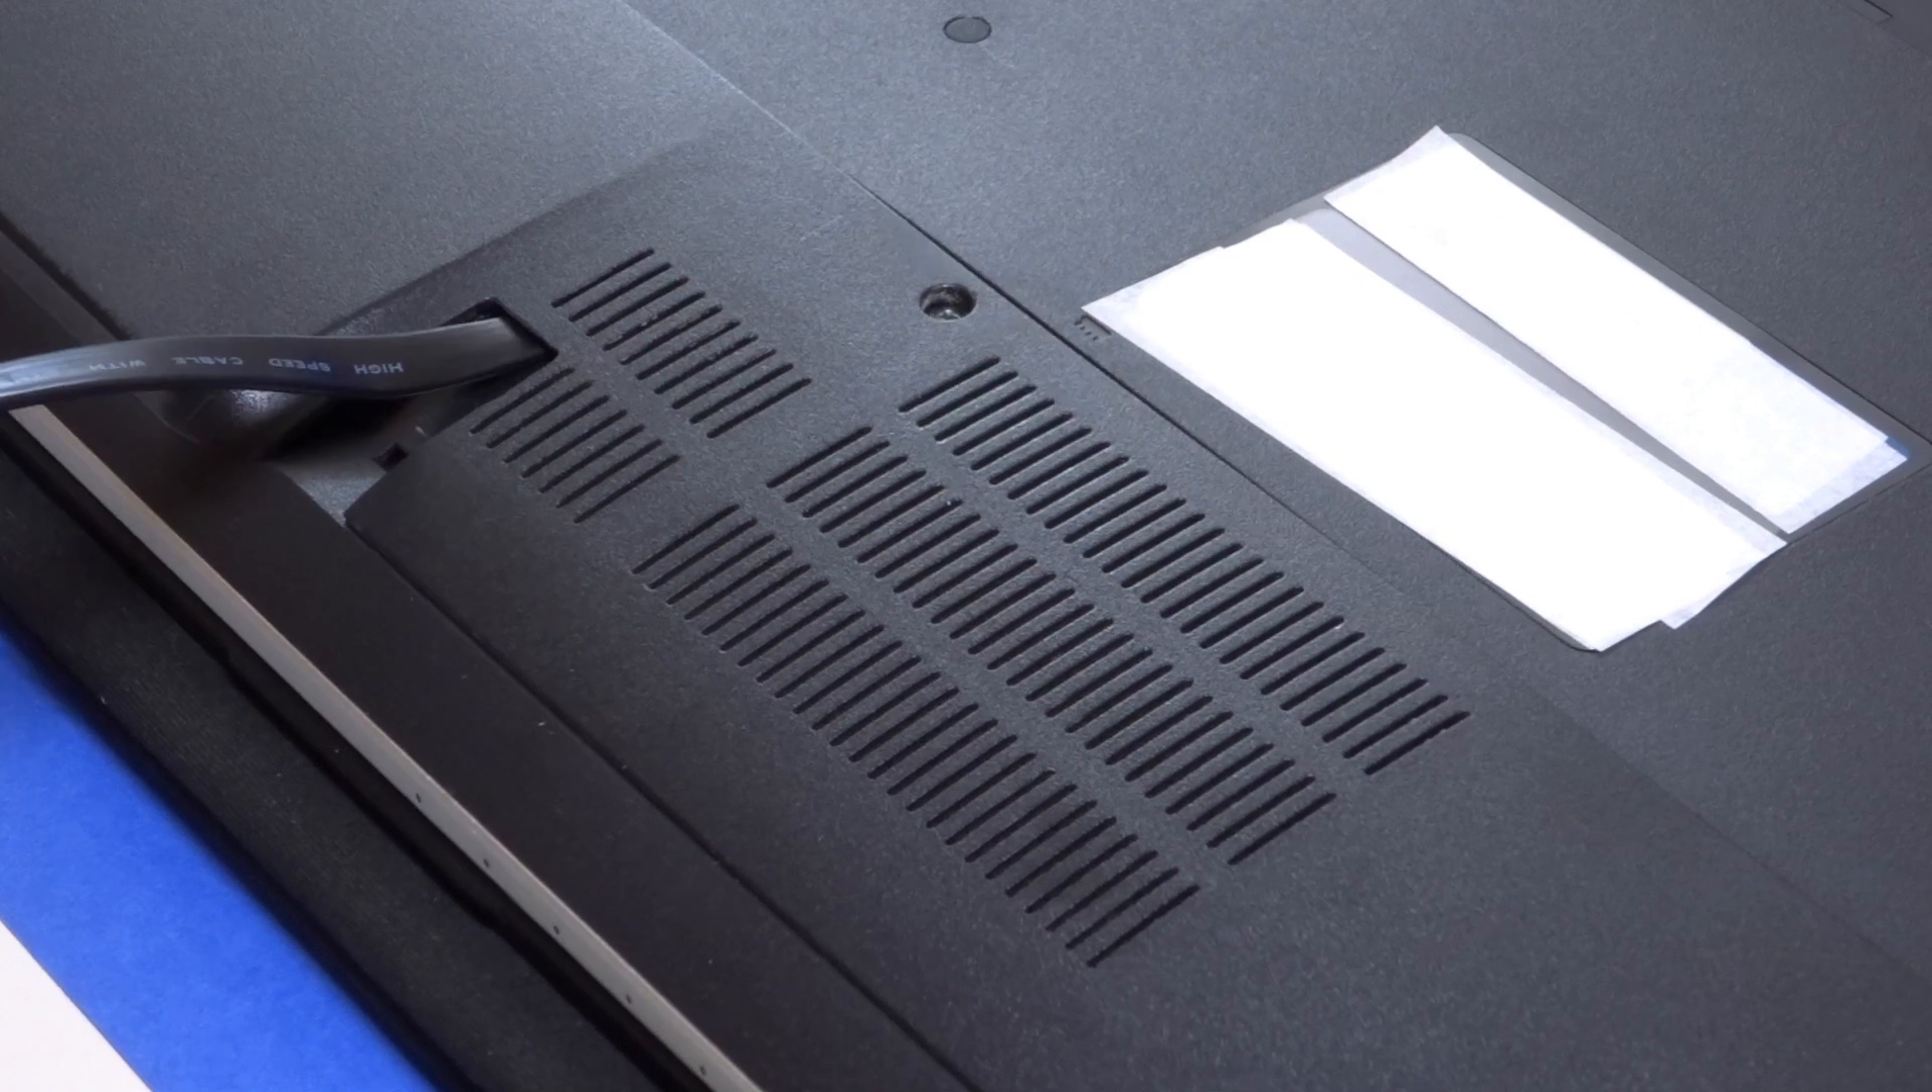As you can see the cutout is a bit larger than necessary for this cable but that's because this that was done for the first cable i had.